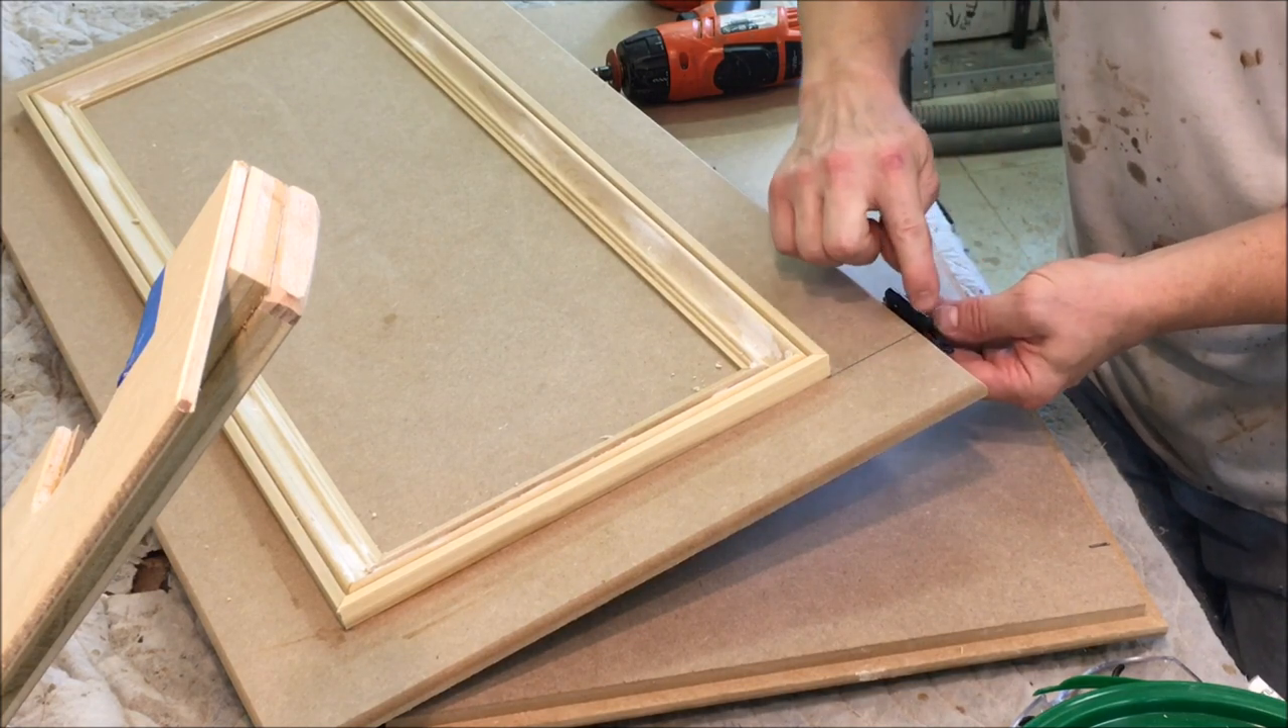I've finished putting the molding on and now we're going to put the hinges on, mock up the doors with the hinges on it.